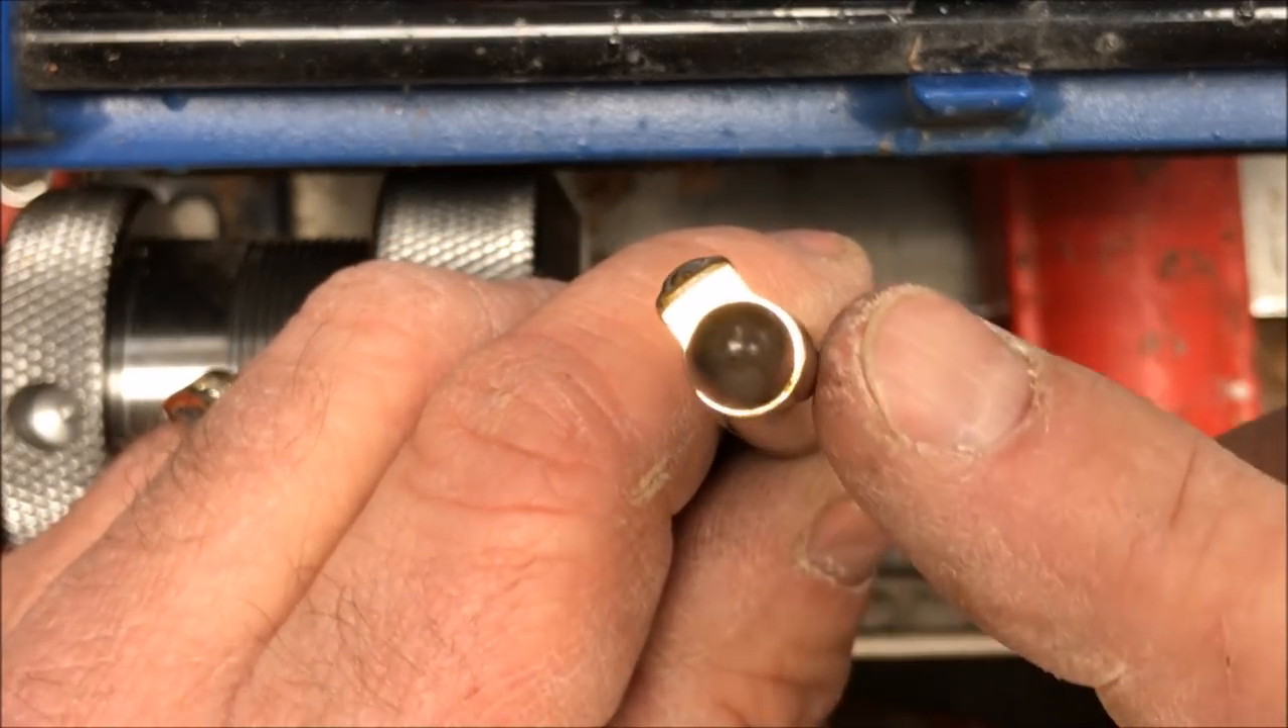Now notice as you look down on it, you can see quite a bit of the gold ring of the clip. That's because I turned it to the diameter of the bushing, and then as I sanded it, it got smaller.